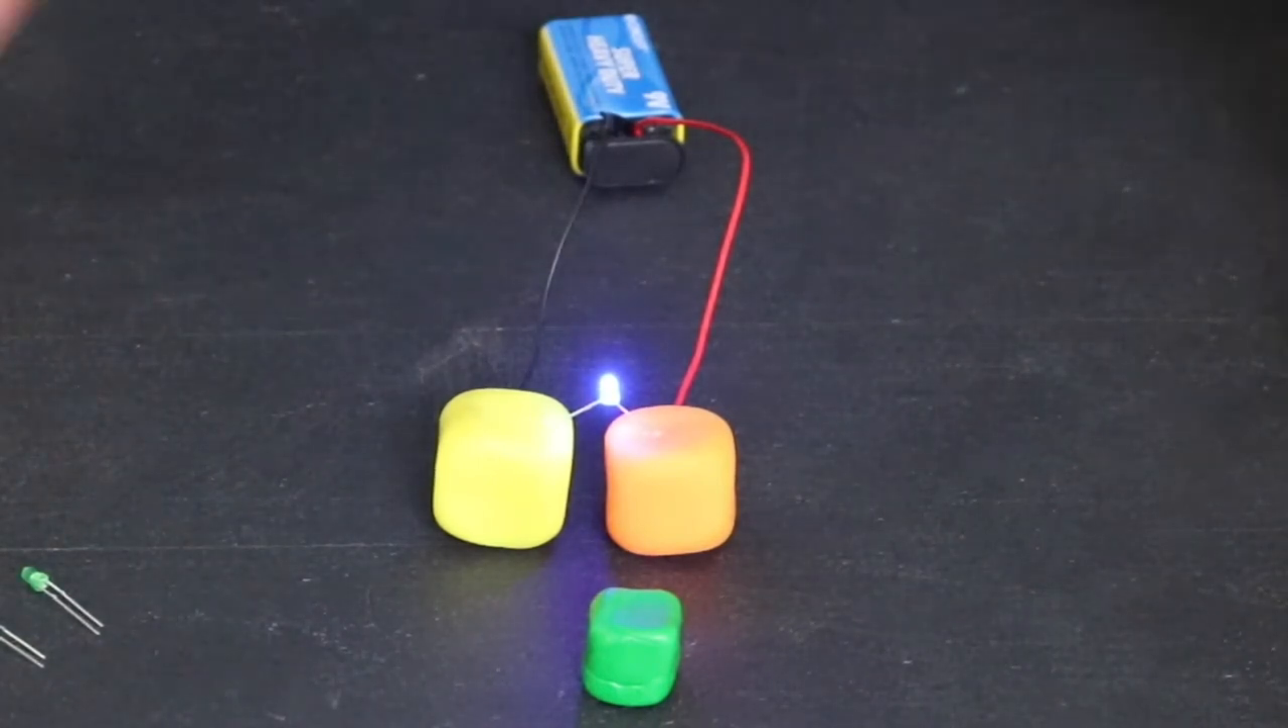We have now closed the circuit. There is now a complete path for electricity to flow.